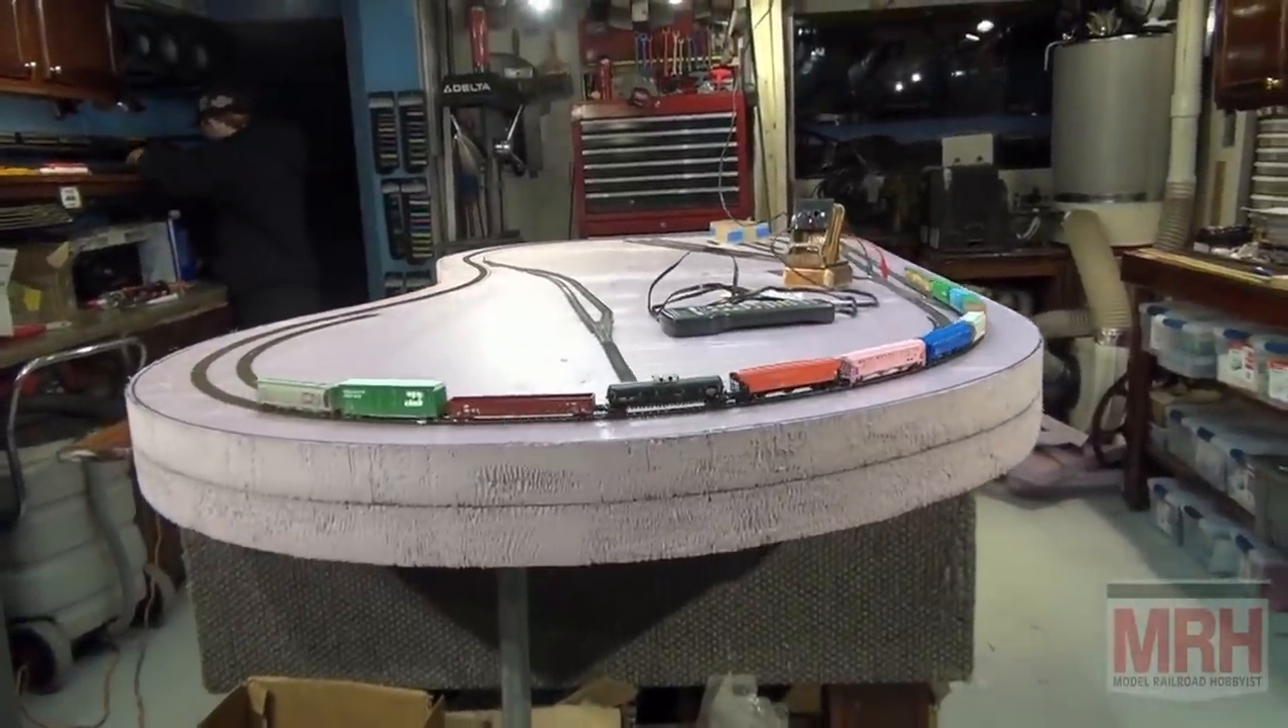With that, we've got a completed outside main line, we've got a four inch thick layout that's ready to have its additional sidings and yard trackages for storage laid, plus the inside main line laid.